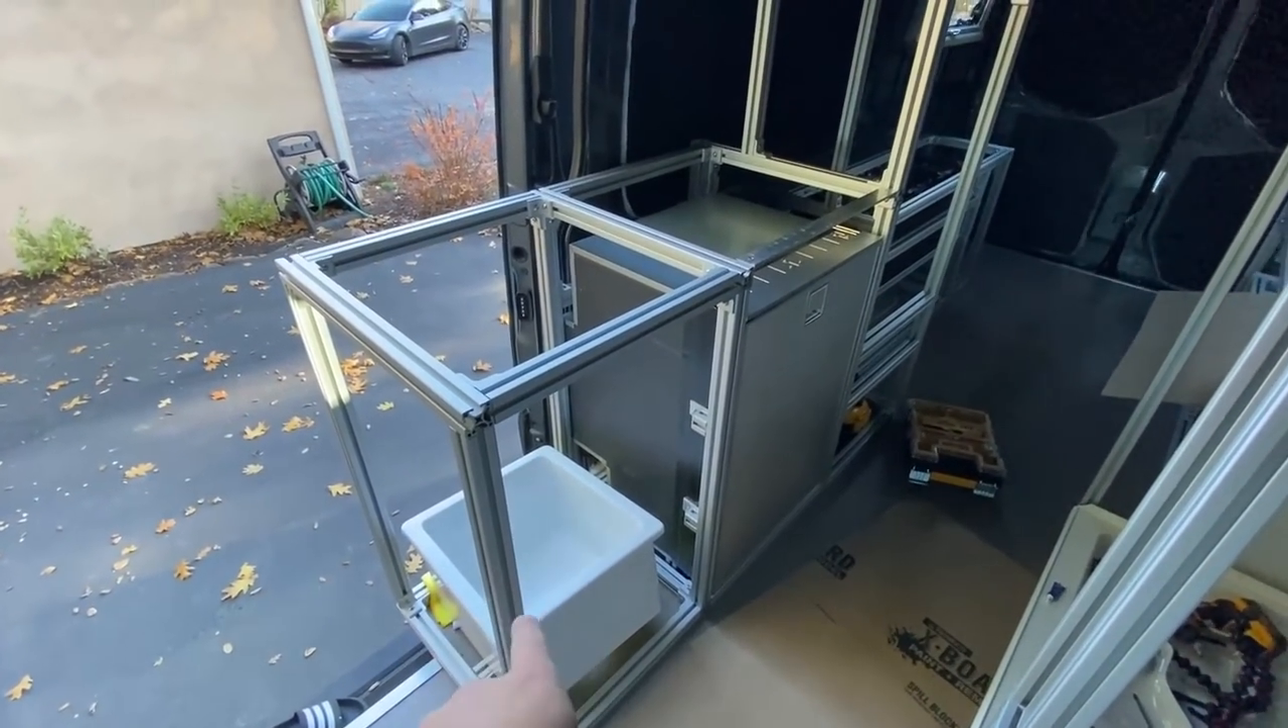Just like that, guys, we got the sink on this side and the fridge on this side.